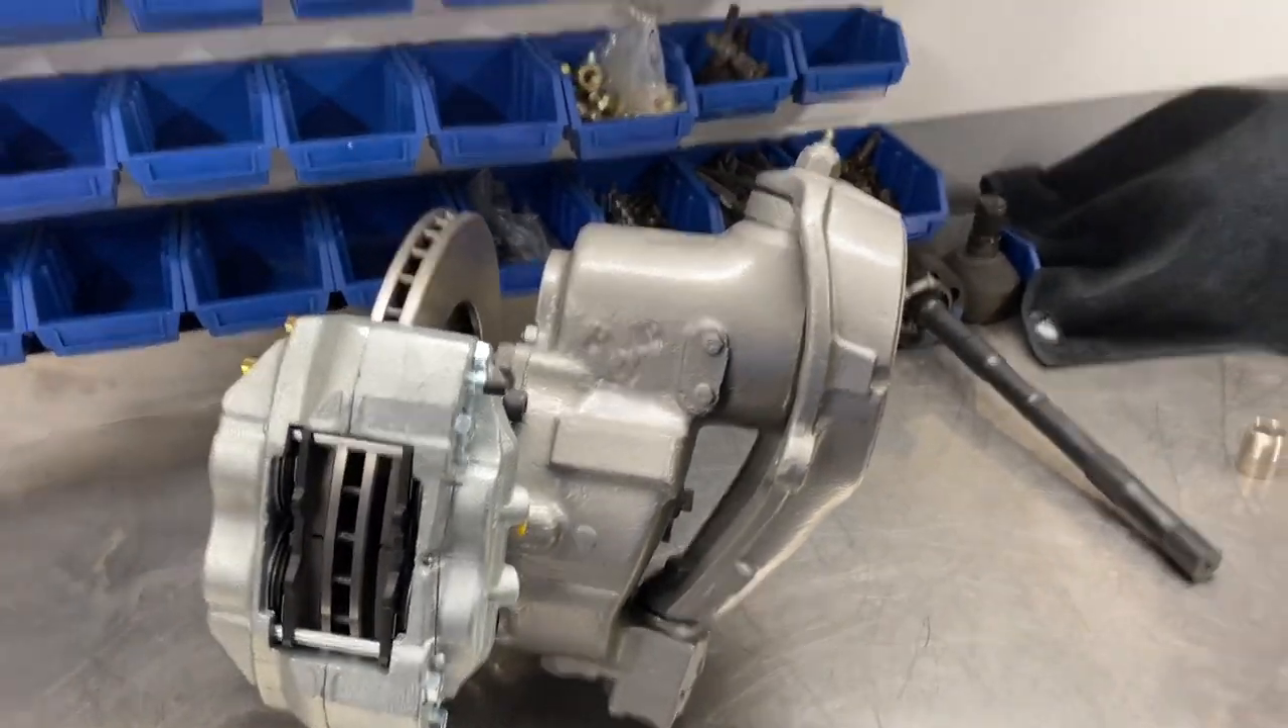Here it is. Fully assembled. This is the left side knuckle.